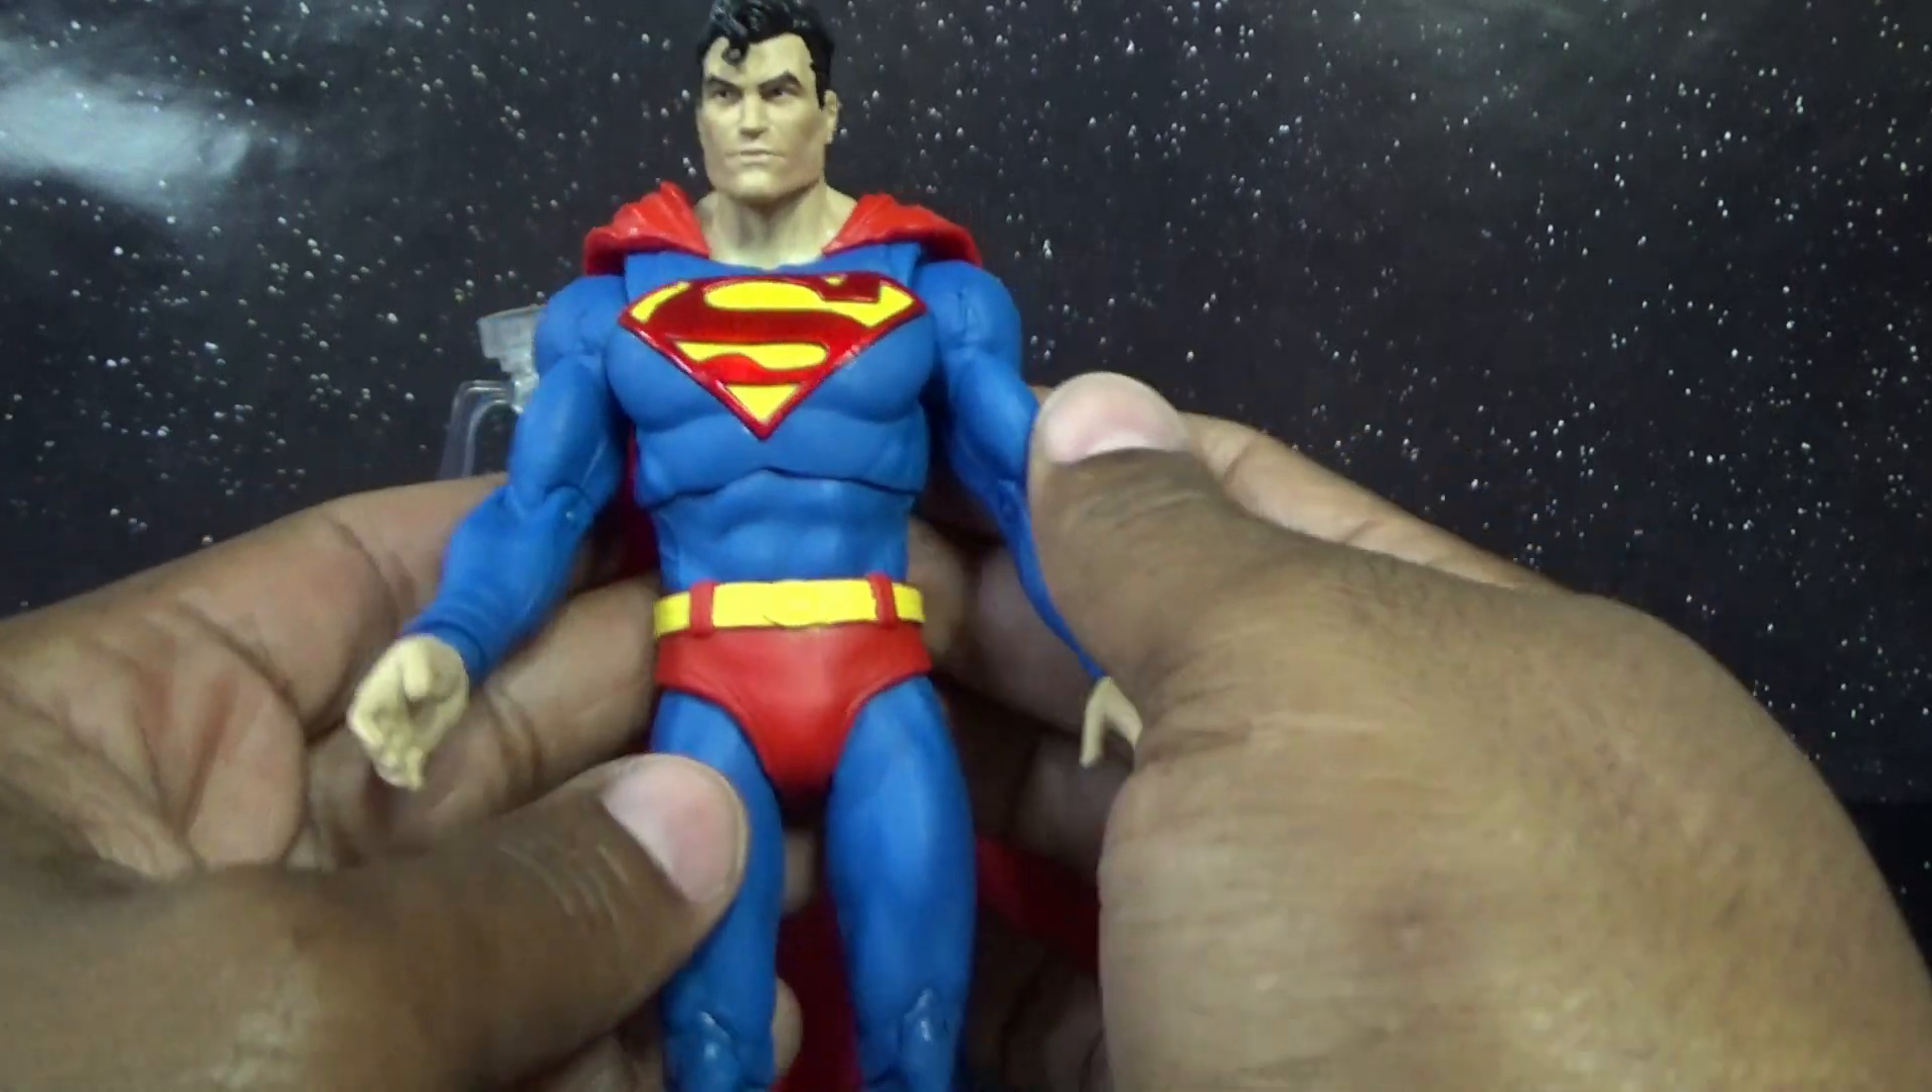I wish the arms kind of rested a little bit better at his size he kind of has this gap in there at all times.